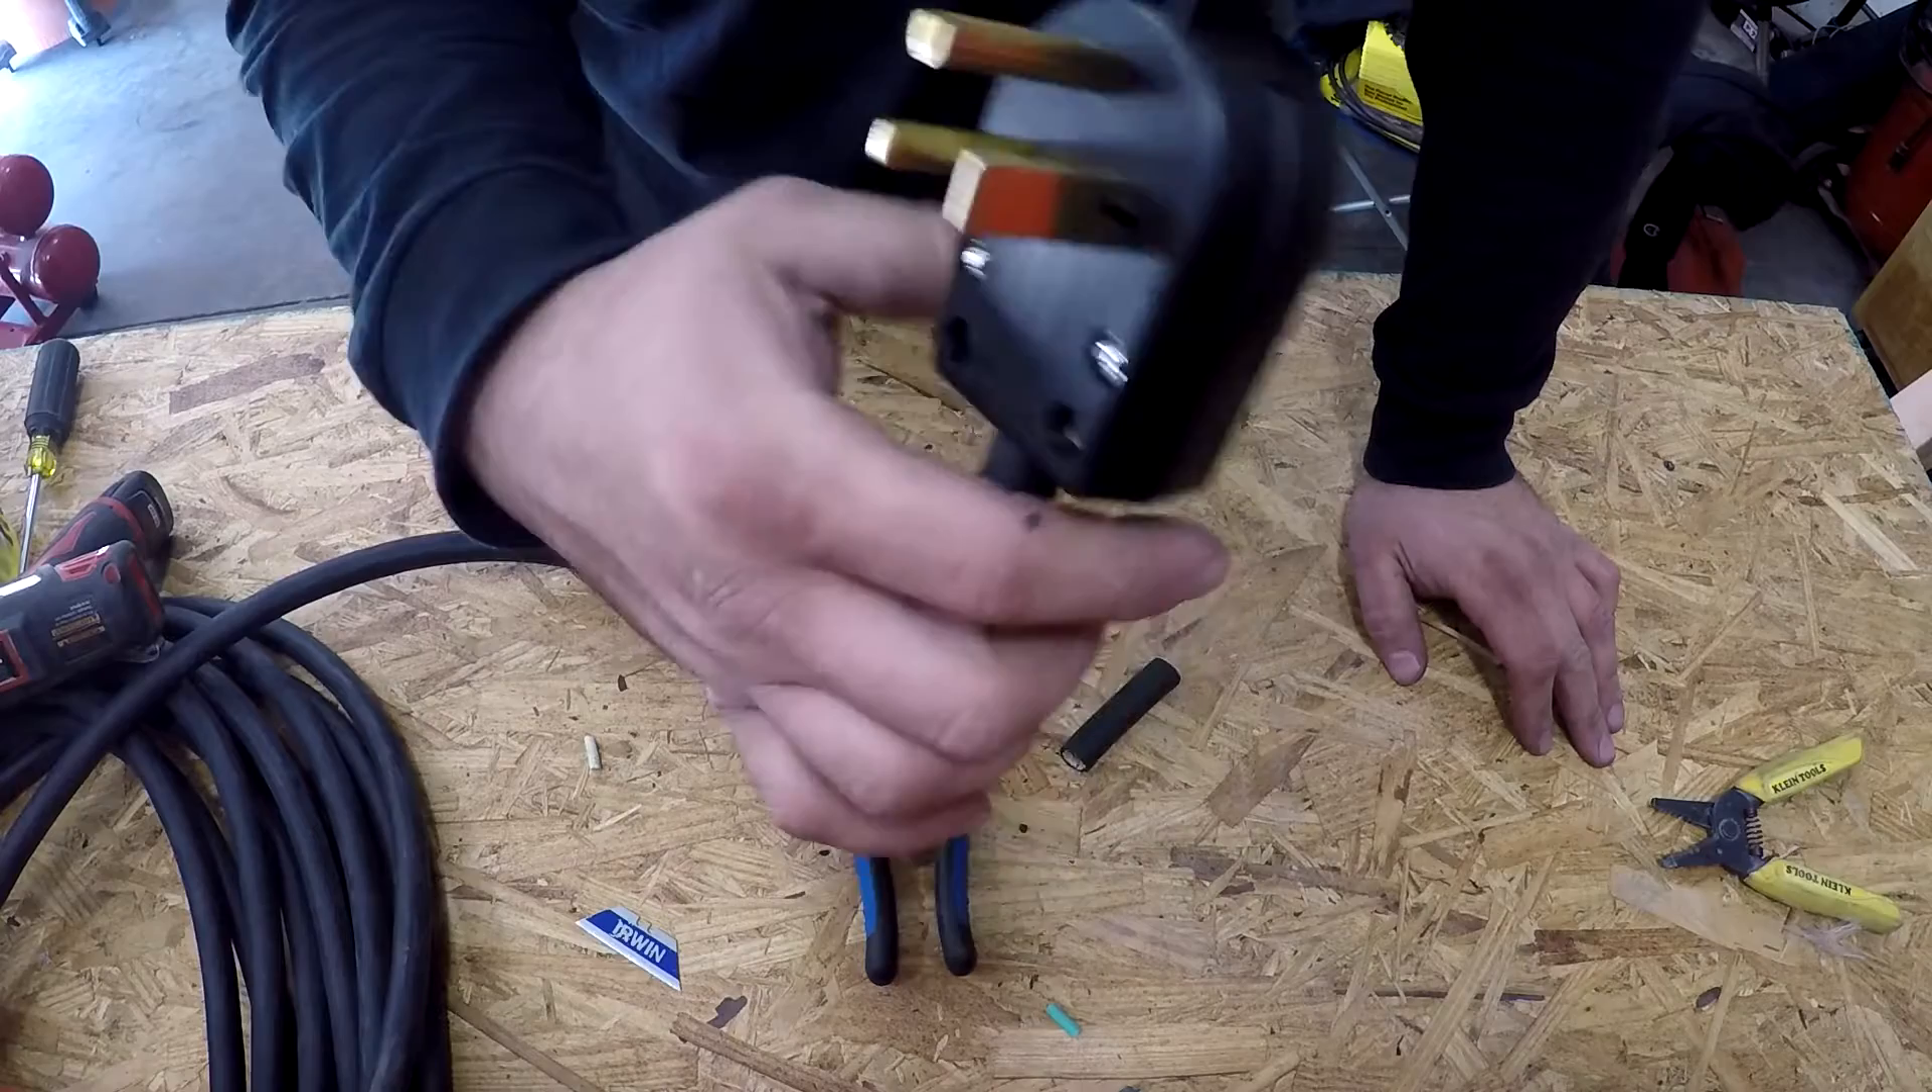There you are. Completed NEMA 650 plug.